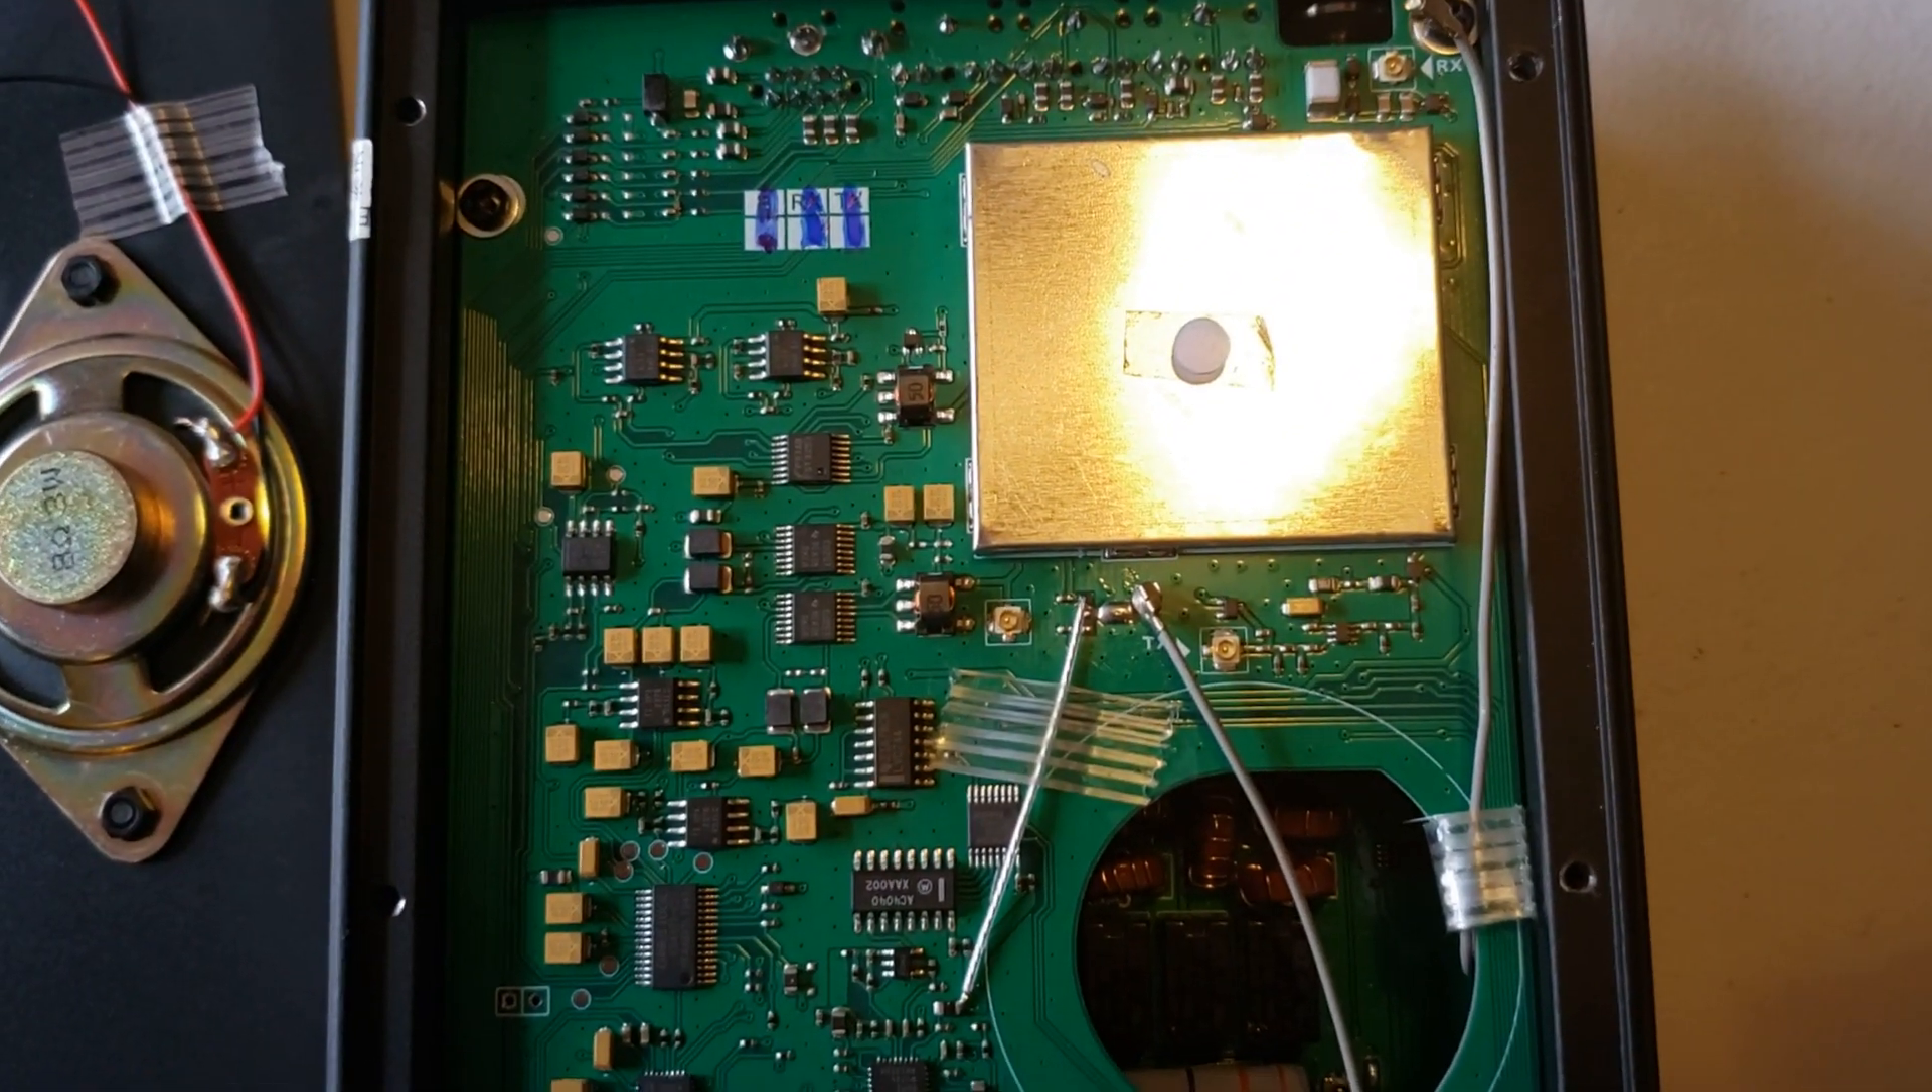Here we are with a circuit board back on.